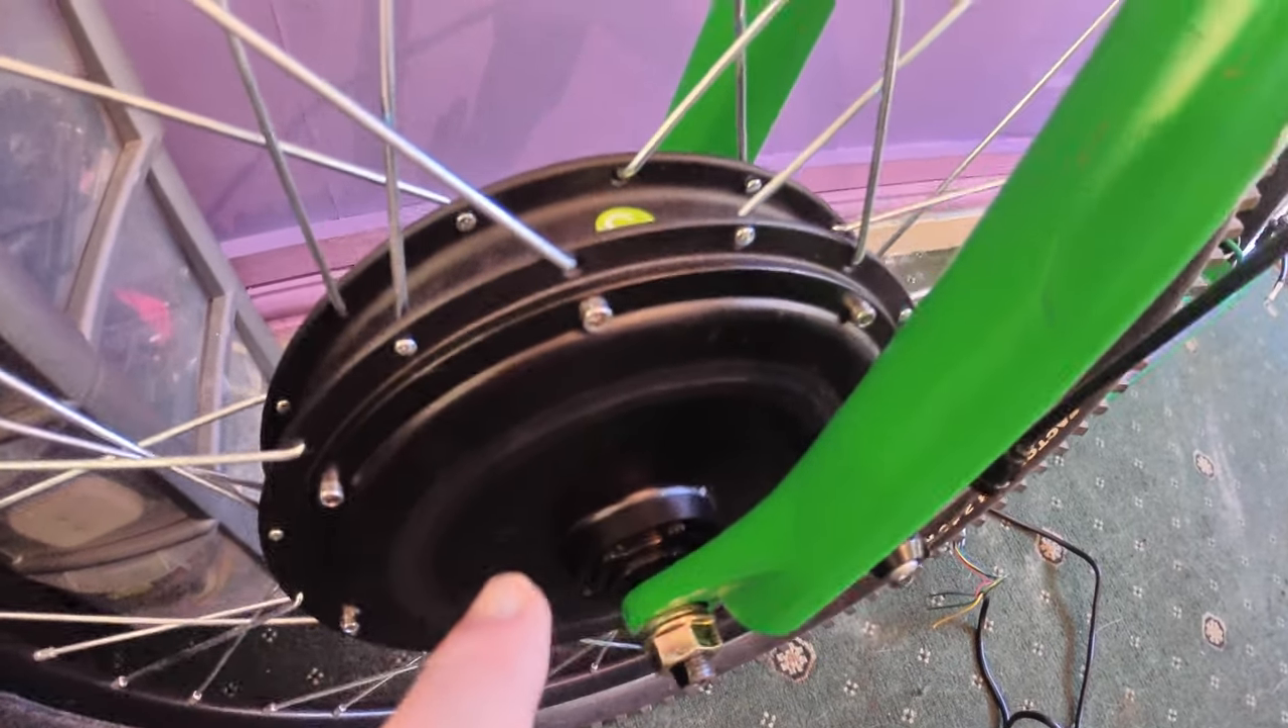I haven't put the disc rotor on yet.